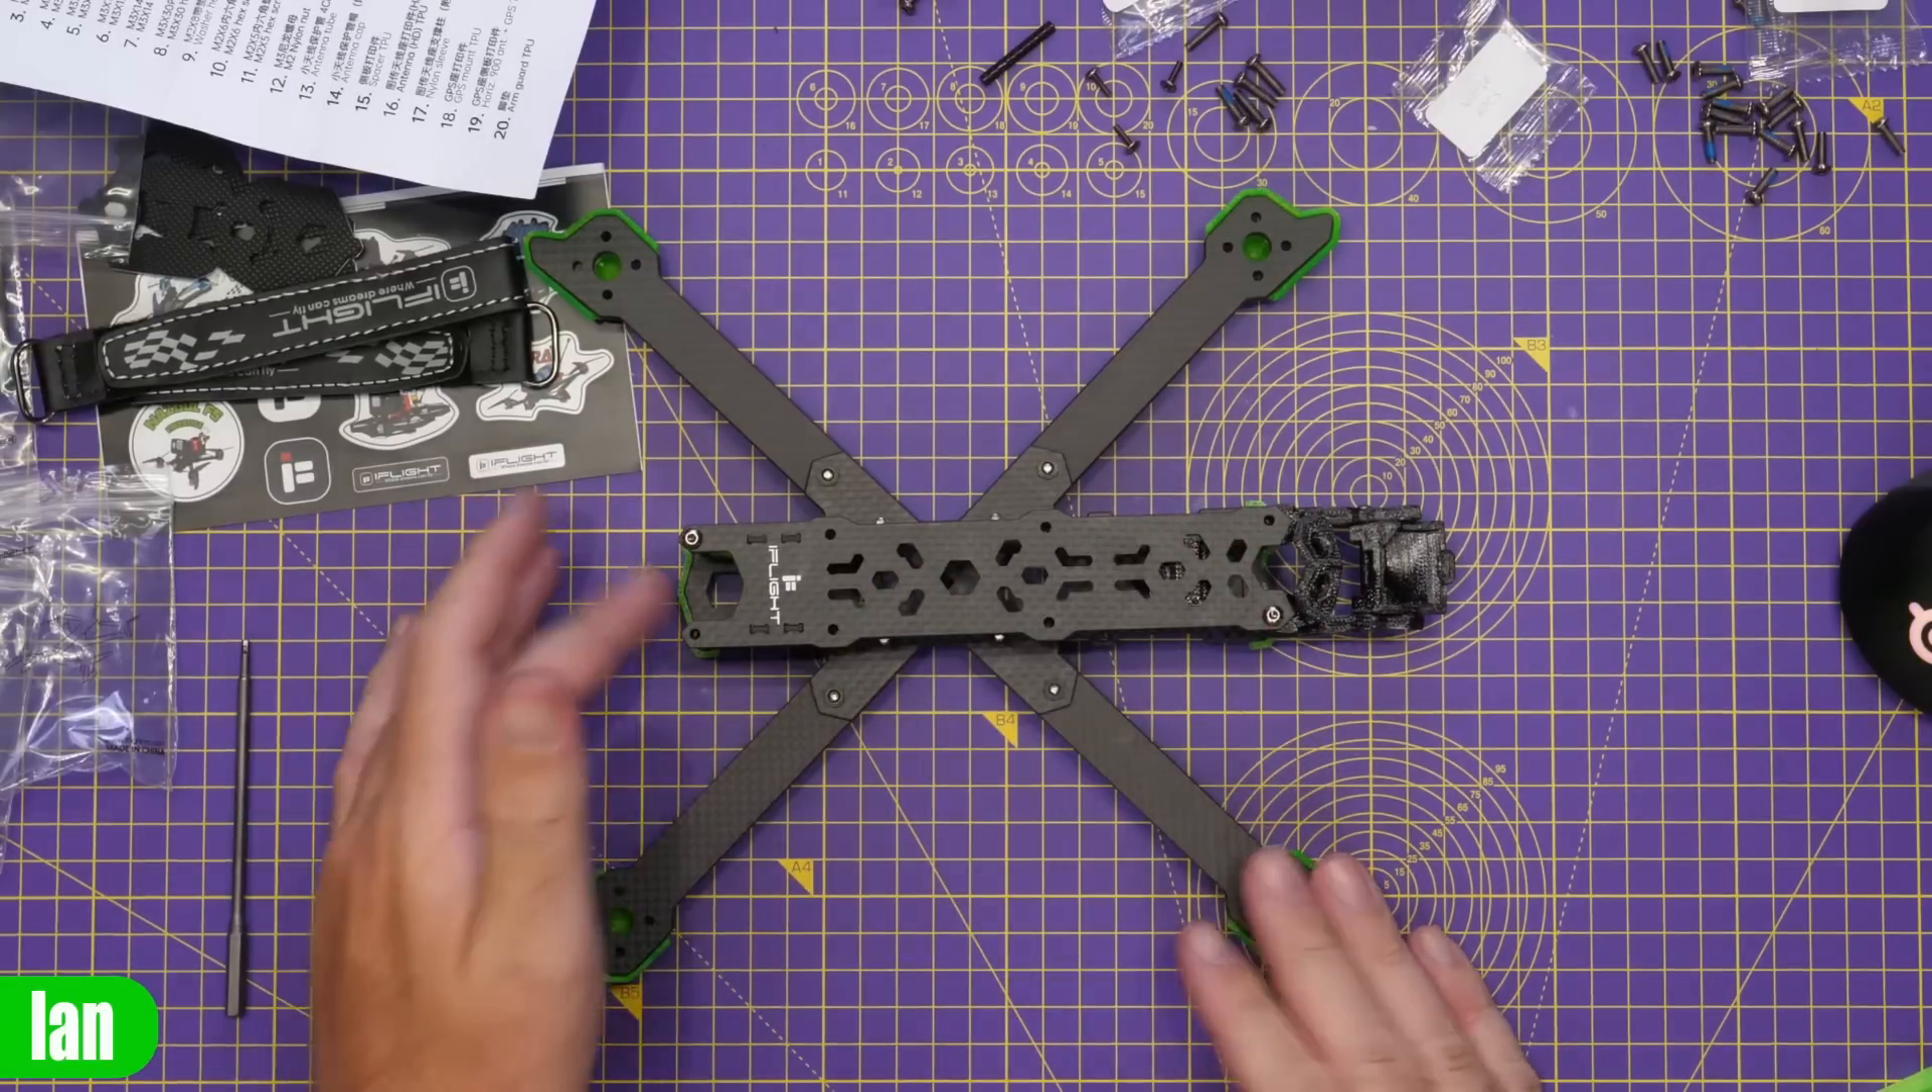I've got the frame mostly together now I've just popped two screws in just to hold the top plate on.